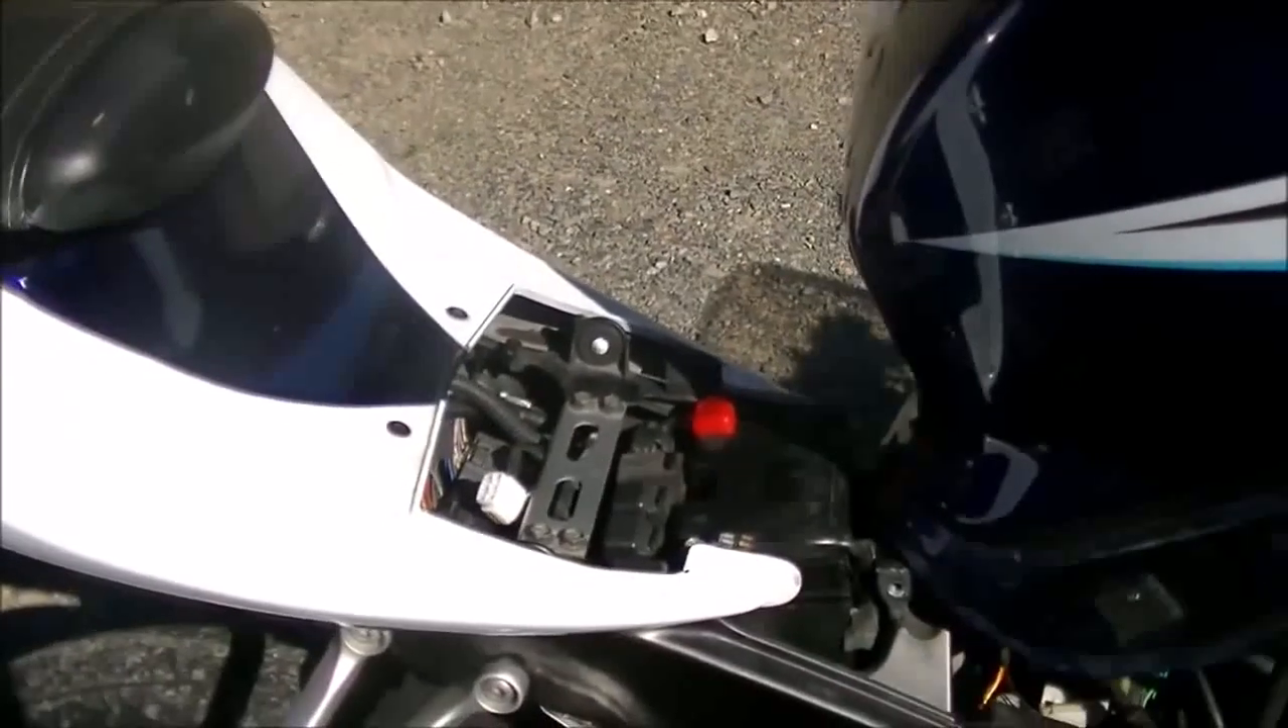I have the main seat off once again same as the other one I didn't see a reason to show all that.